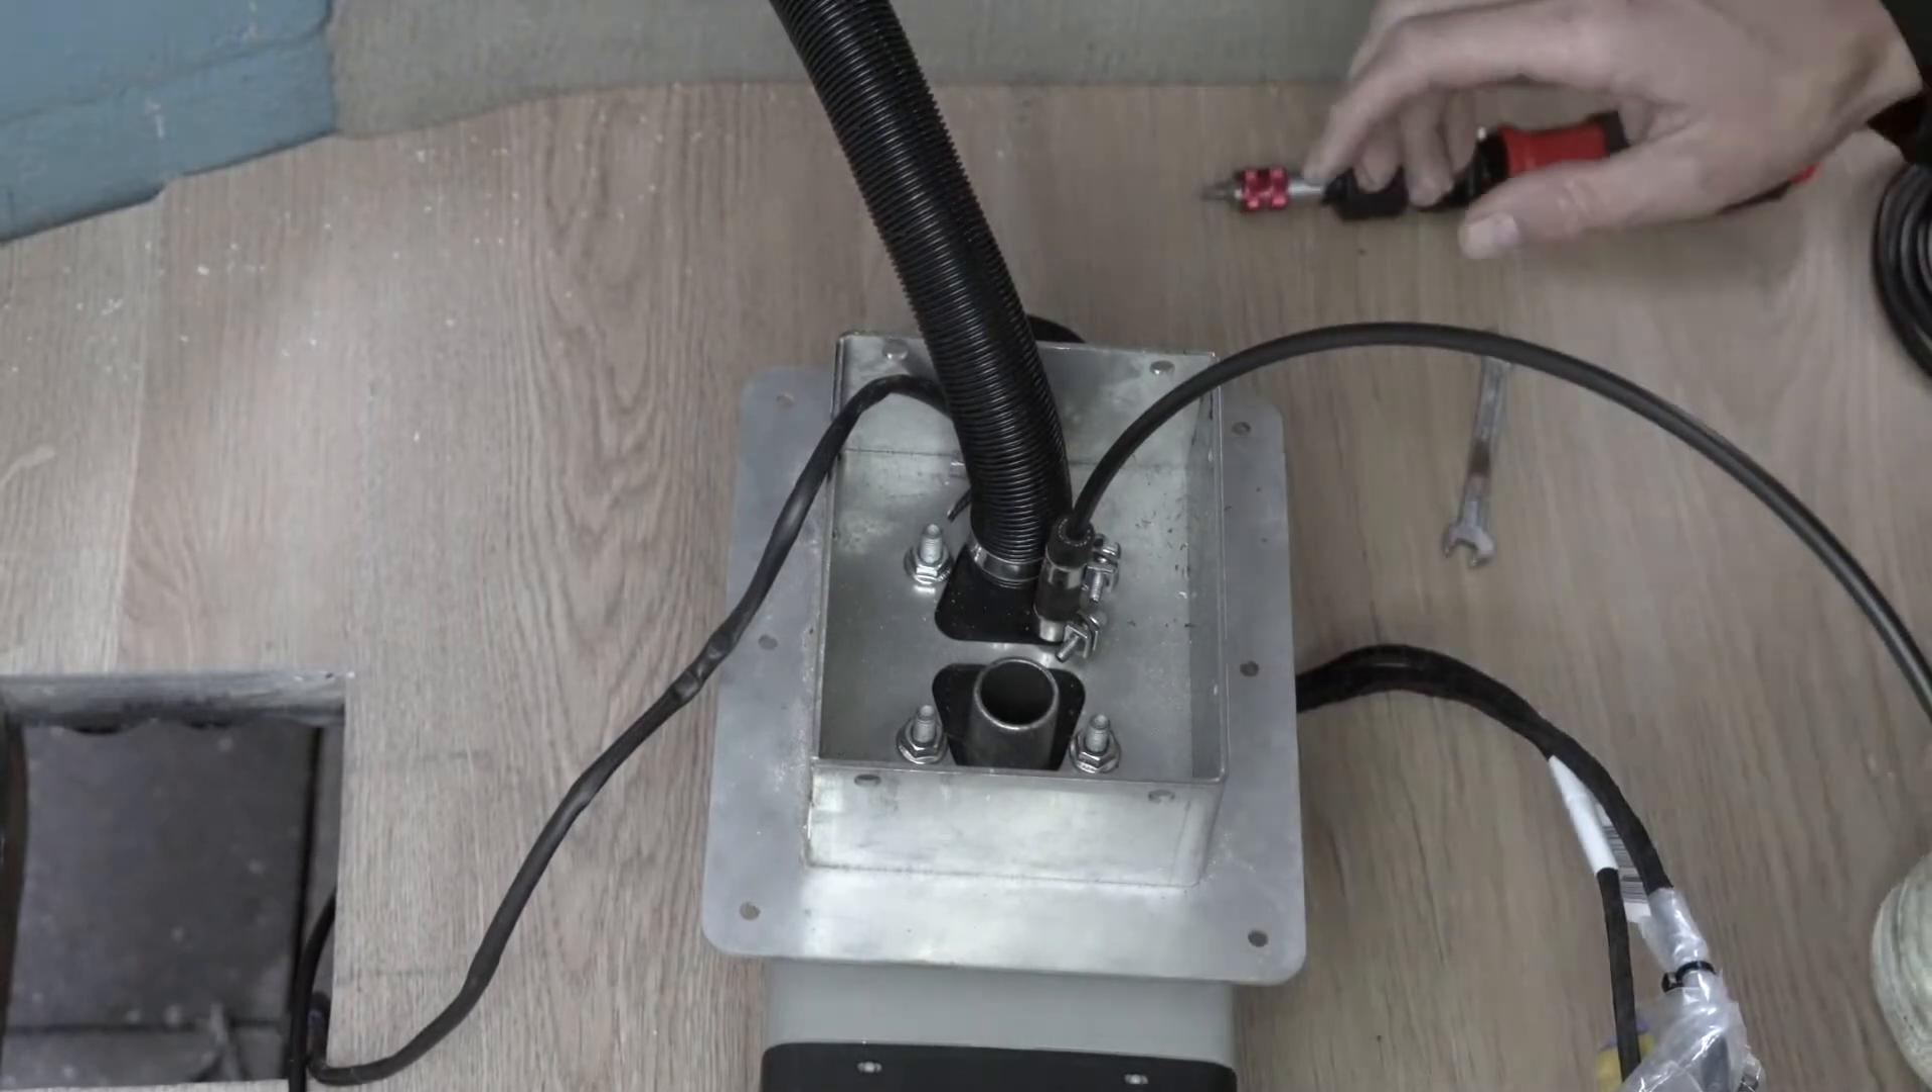Also wir haben jetzt unseren Benzinschlauch hier angeschlossen.